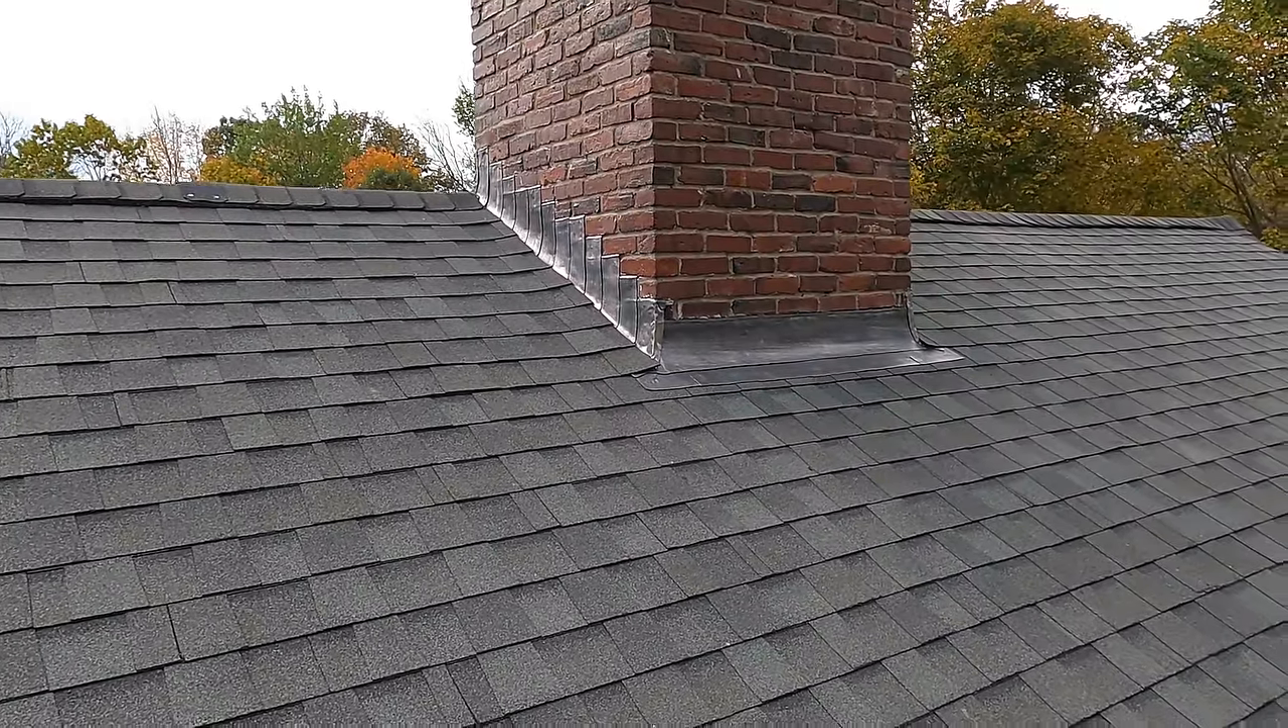There you have it that's the finished product I got all the shingles on all the cap shingles on everything is done.